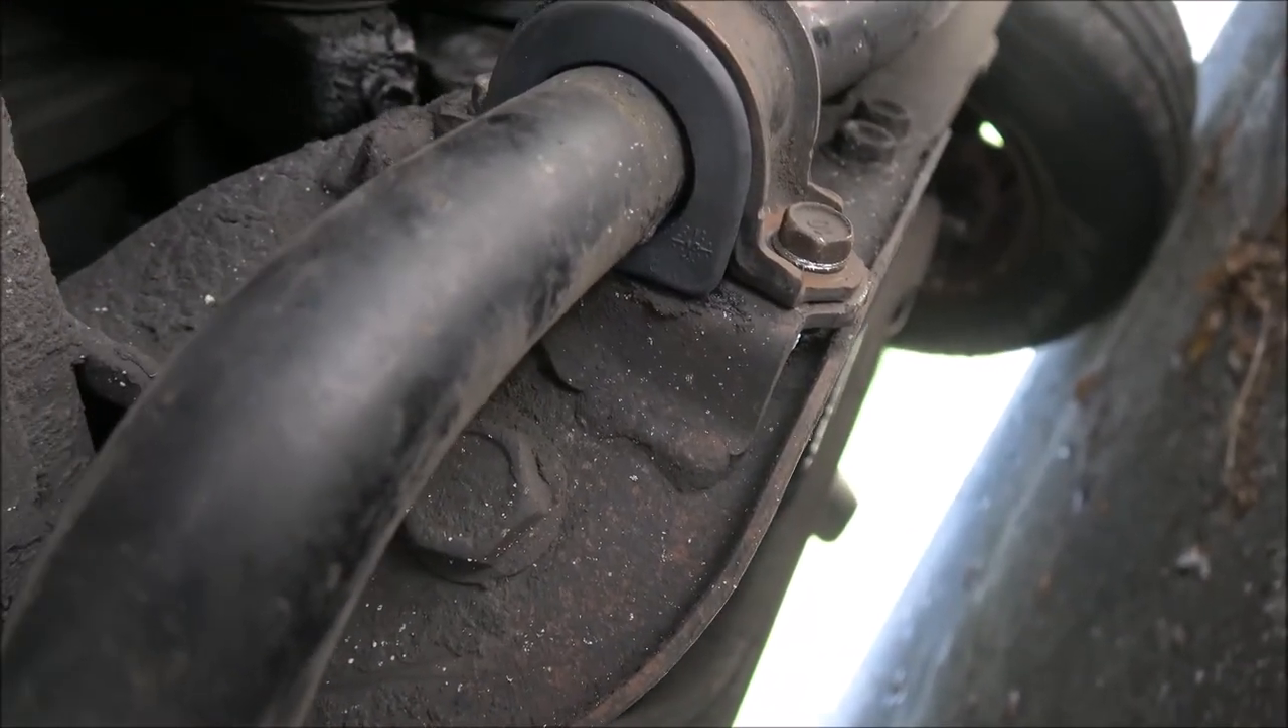So anyway guys so there's how you put these uh stabilizer bushings on two bolts real simple.